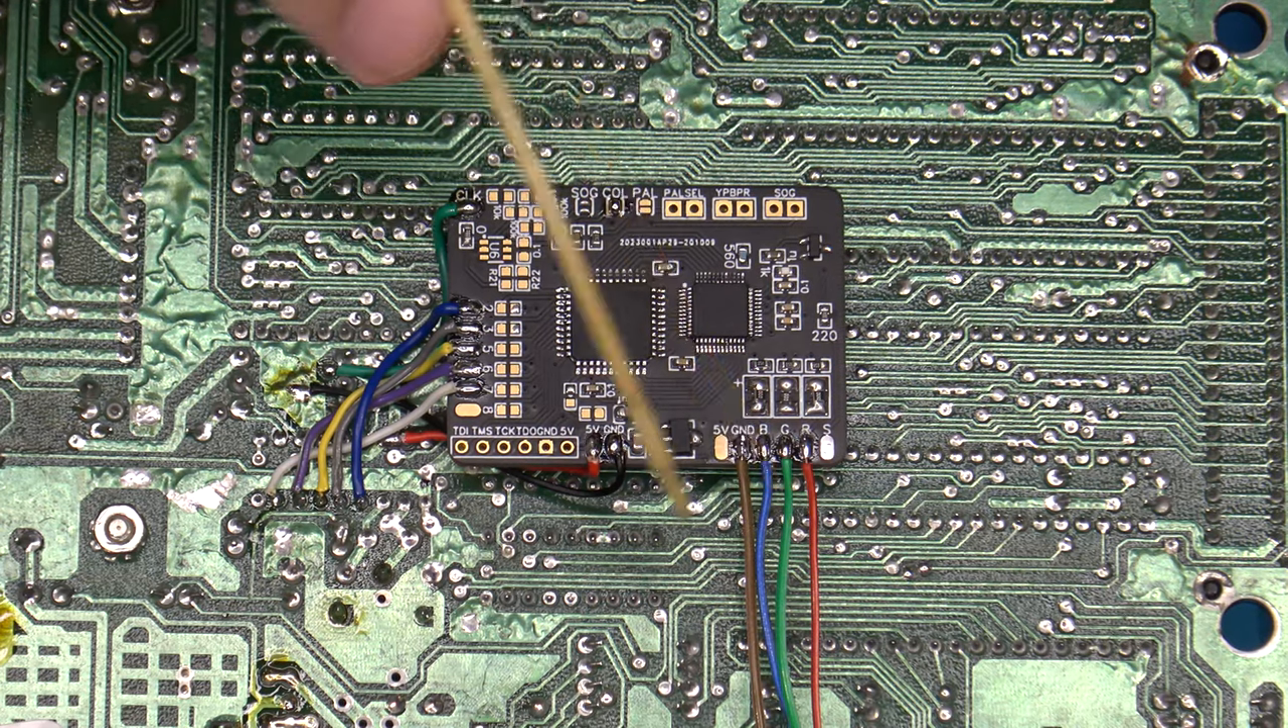I now have some output wires in place here.